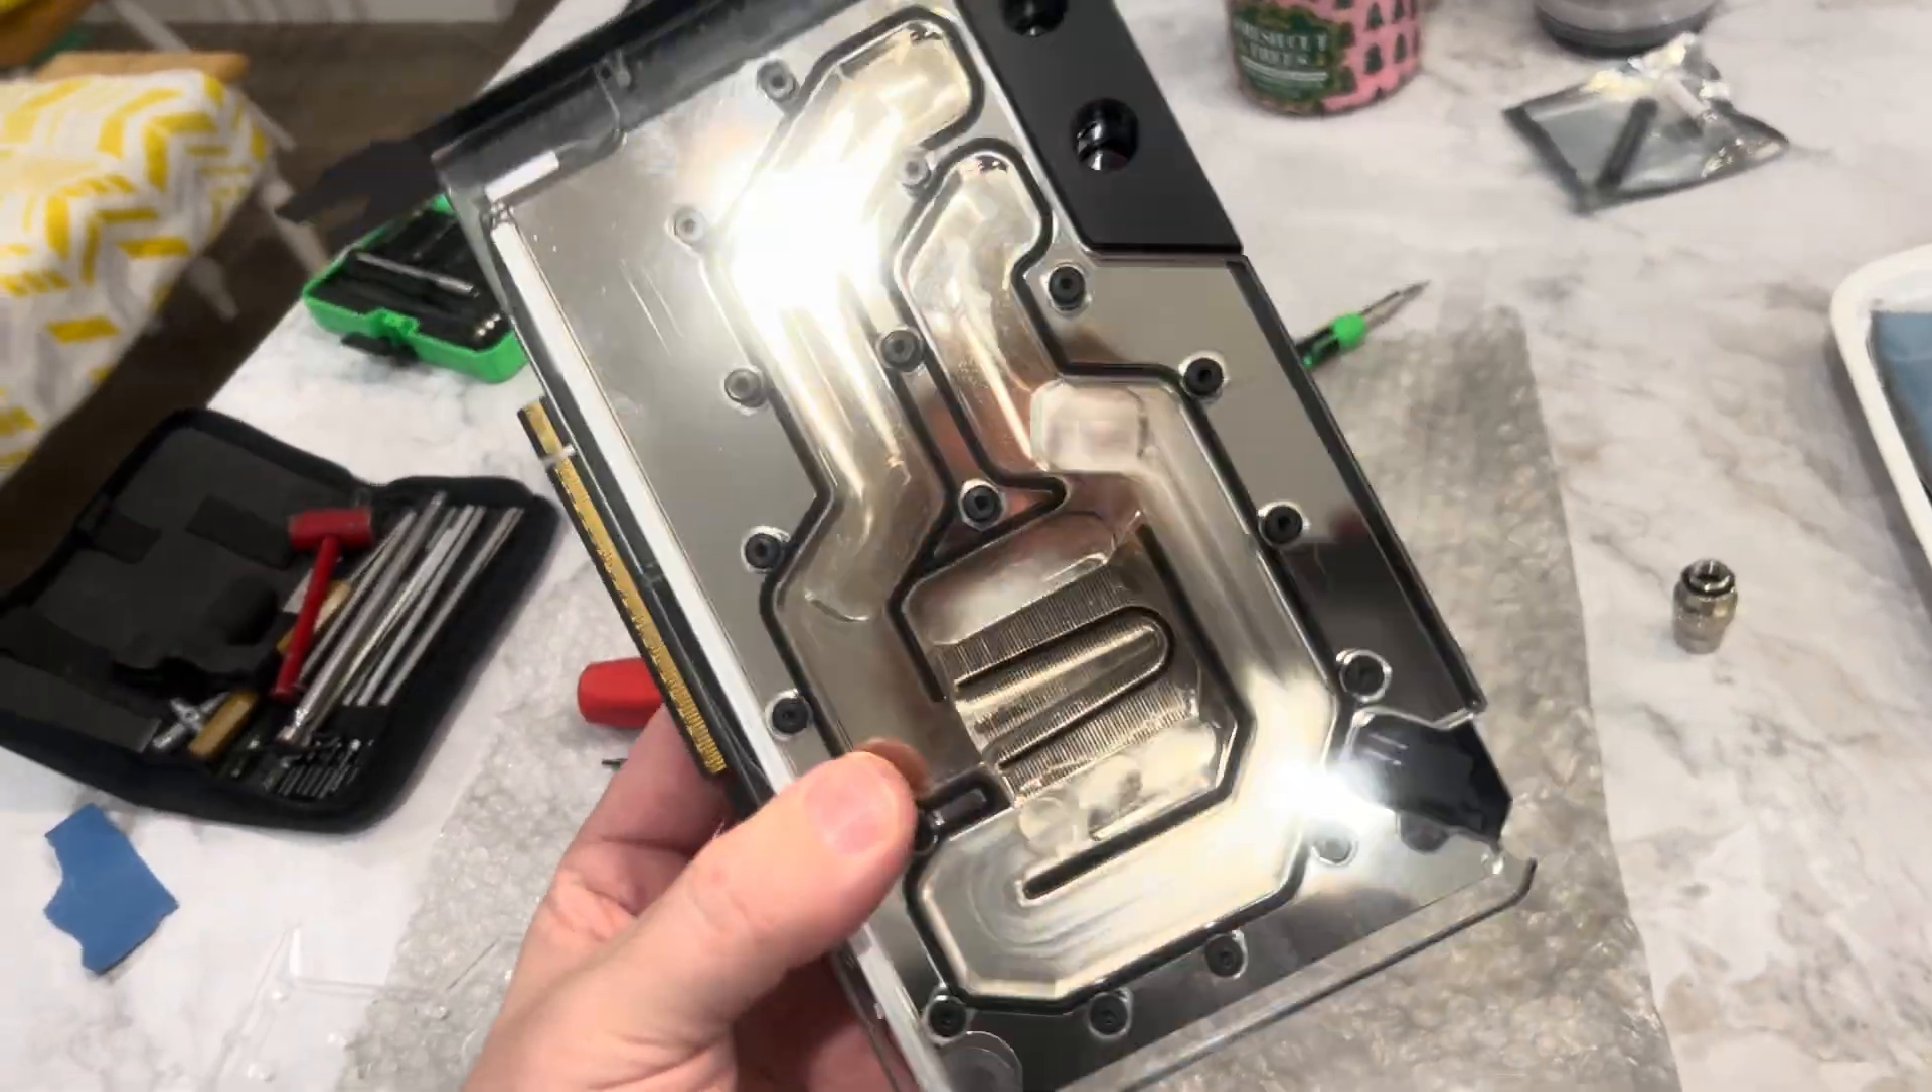And that's it. The card is back together. It is looking good.